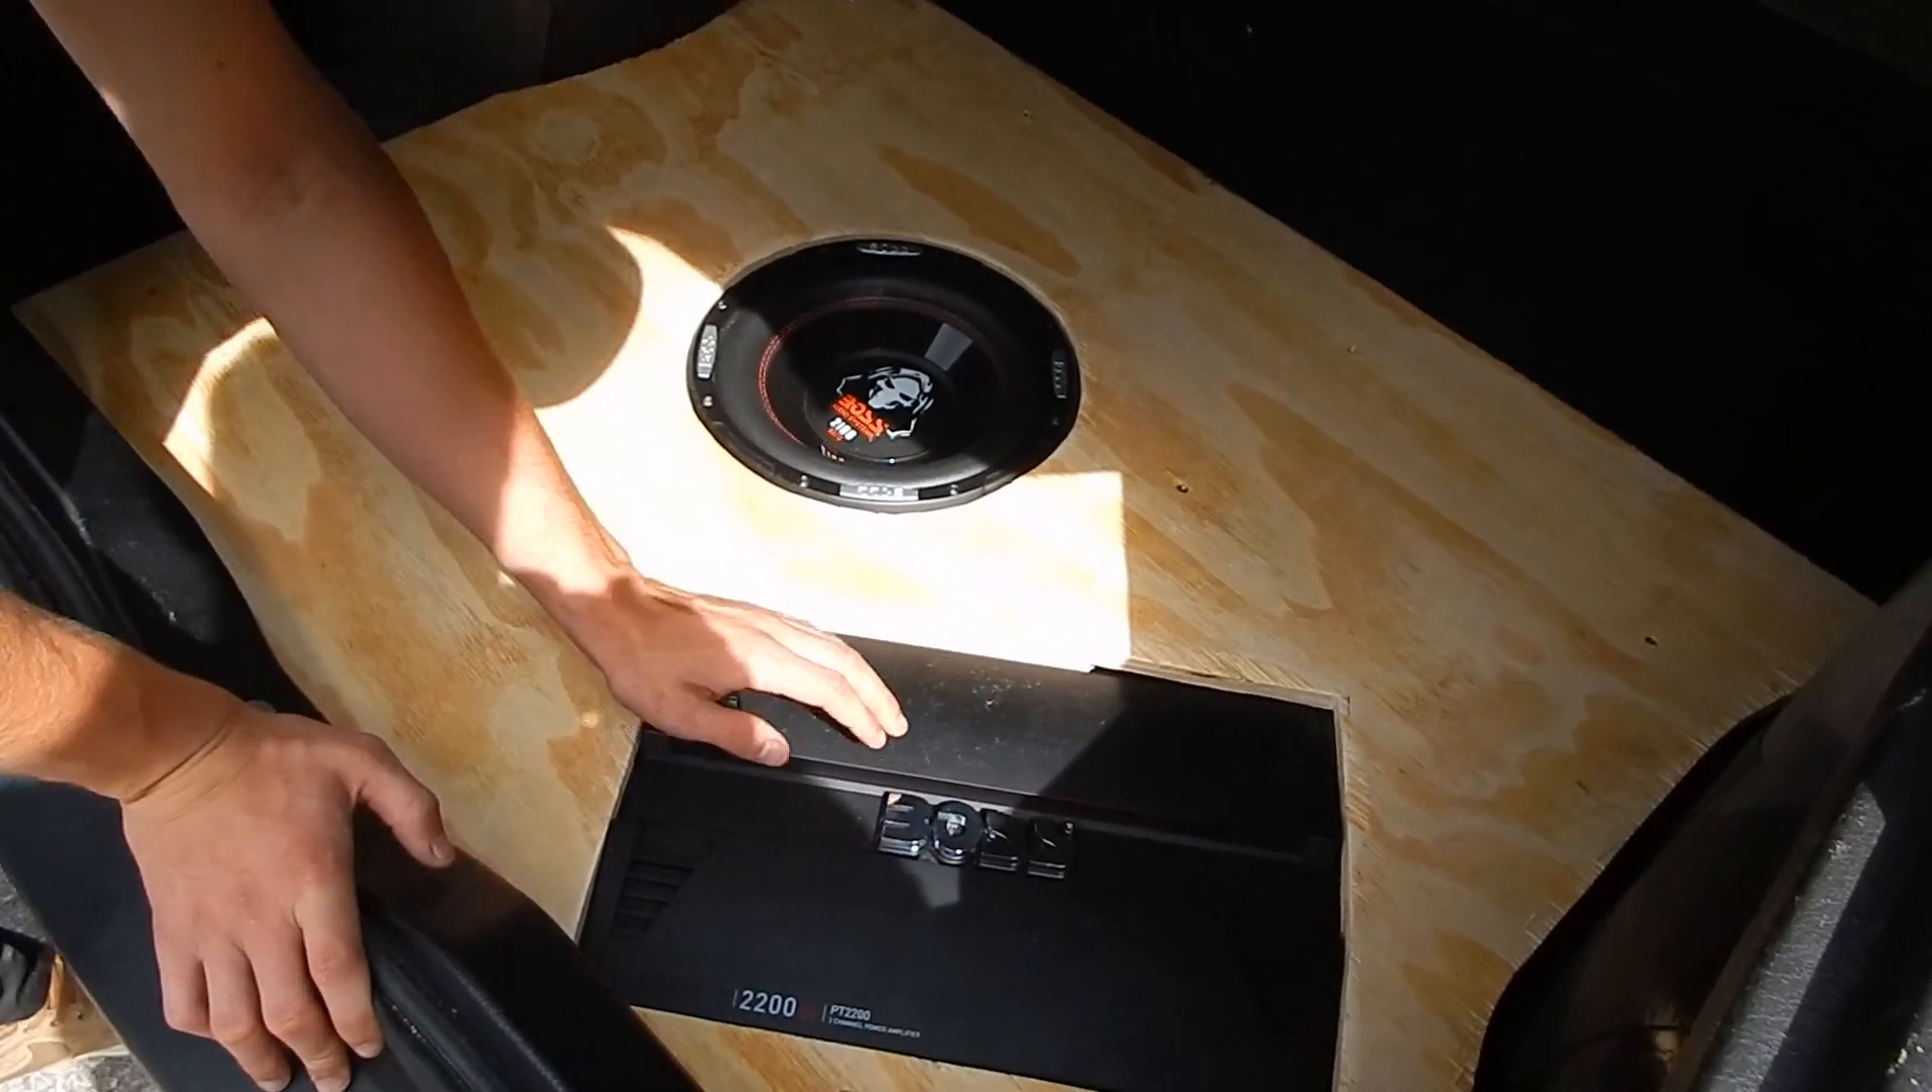Ansonsten sind wir jetzt soweit fertig. Der Sub ist drin. Die Endstufe ist drin.